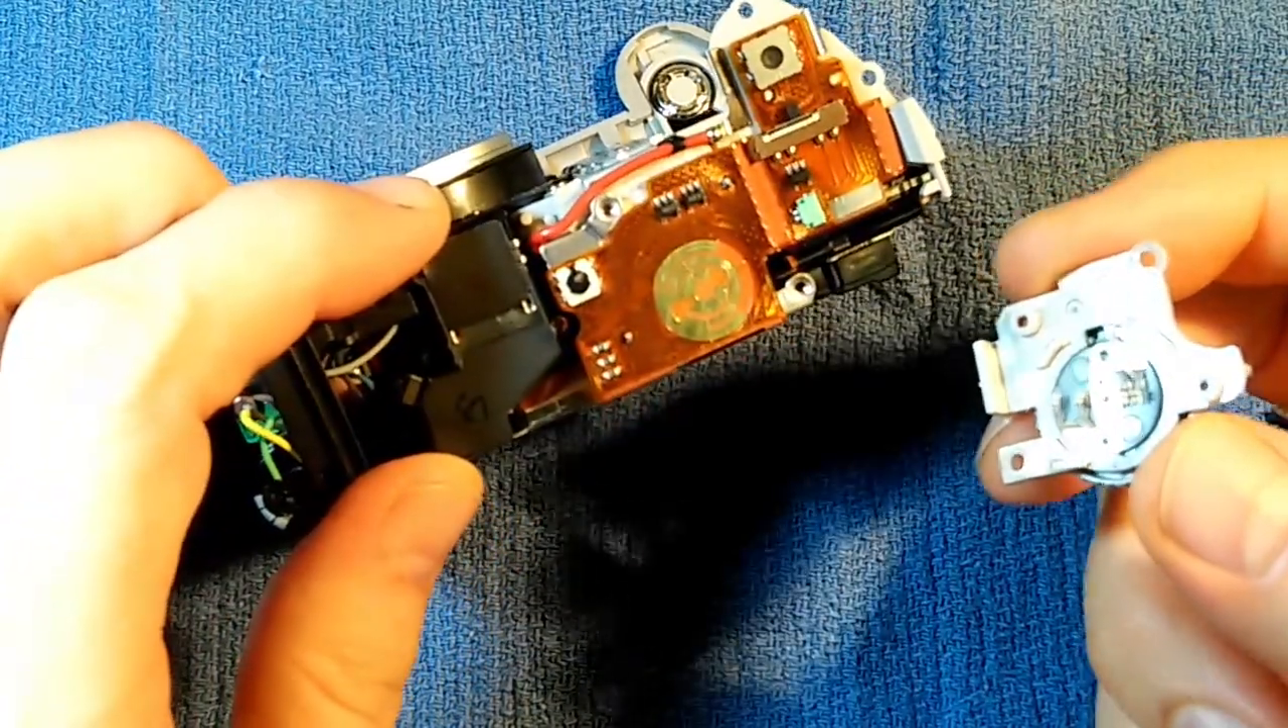And off comes the control wheel.